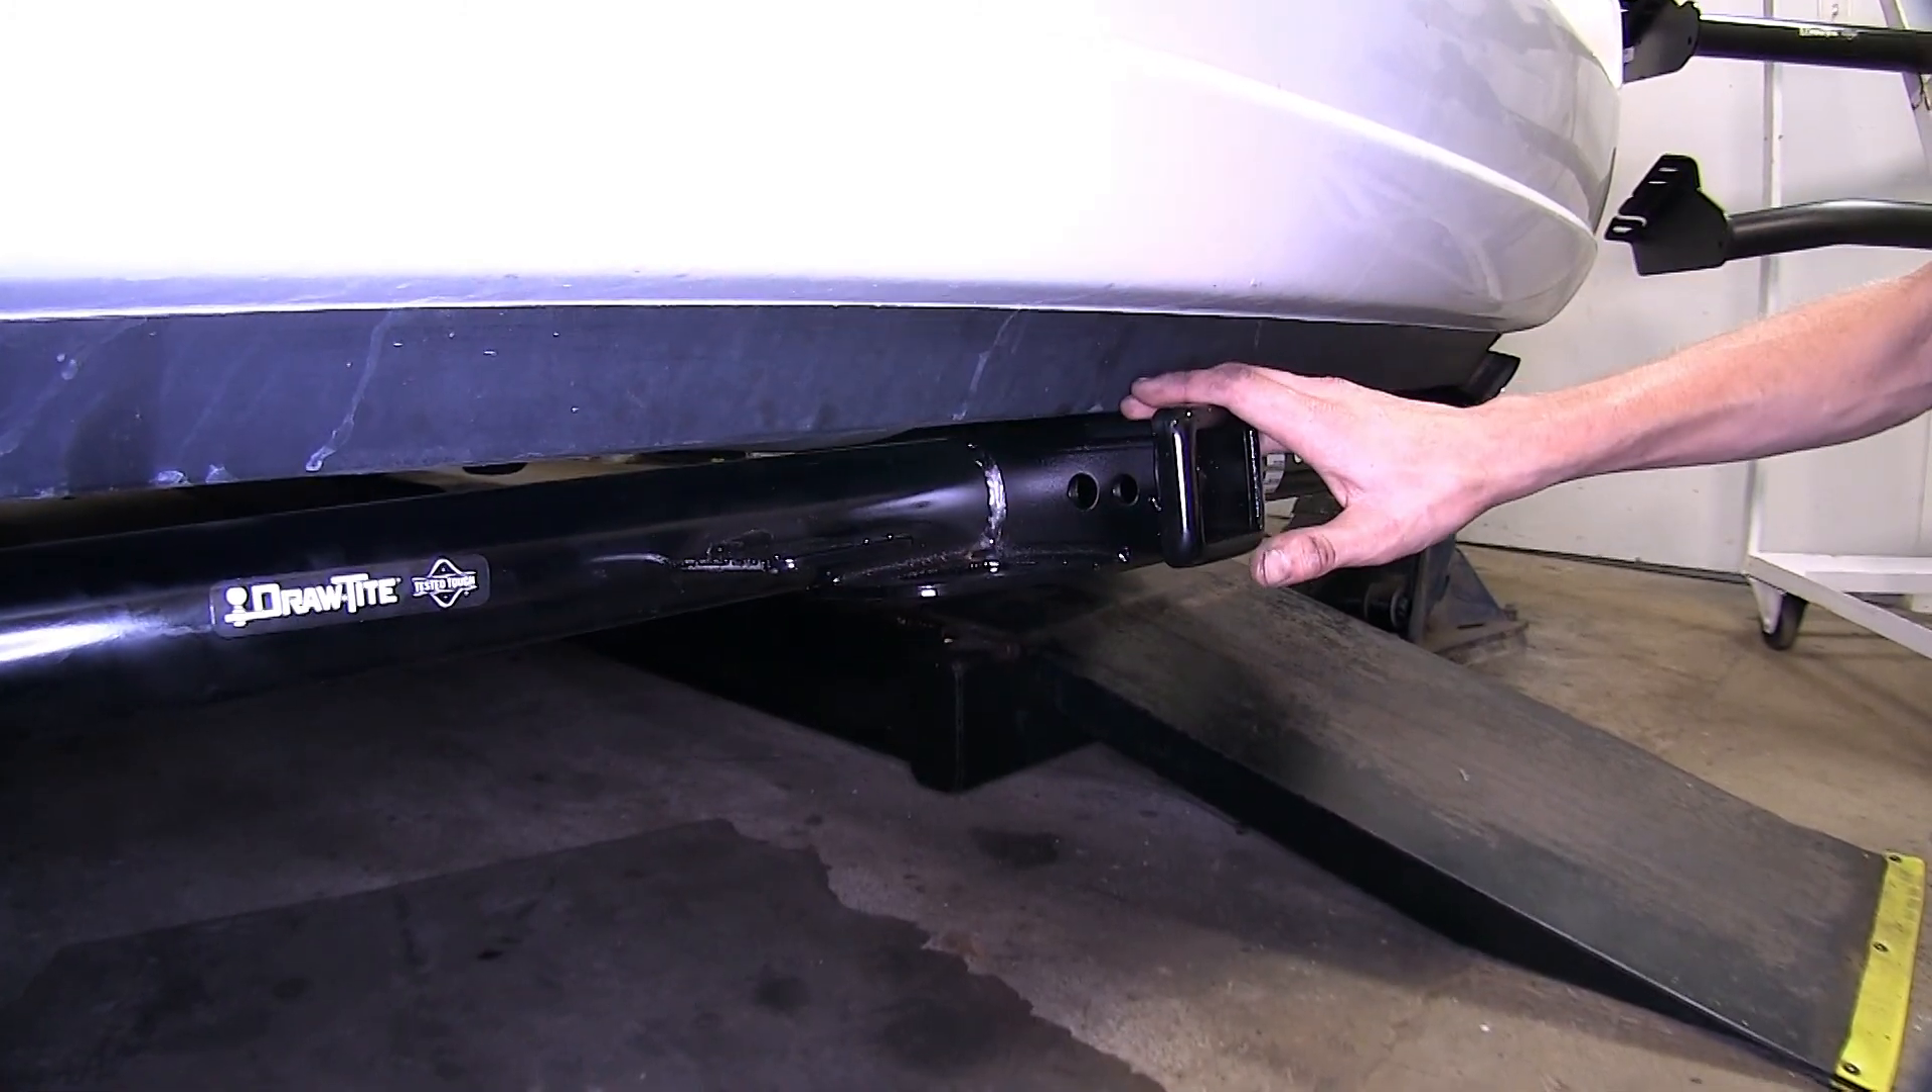All three of our hitches will look very similar to this one, tucked up nice and tight up against our bottom of our fascia here to help give us the most ground clearance possible.